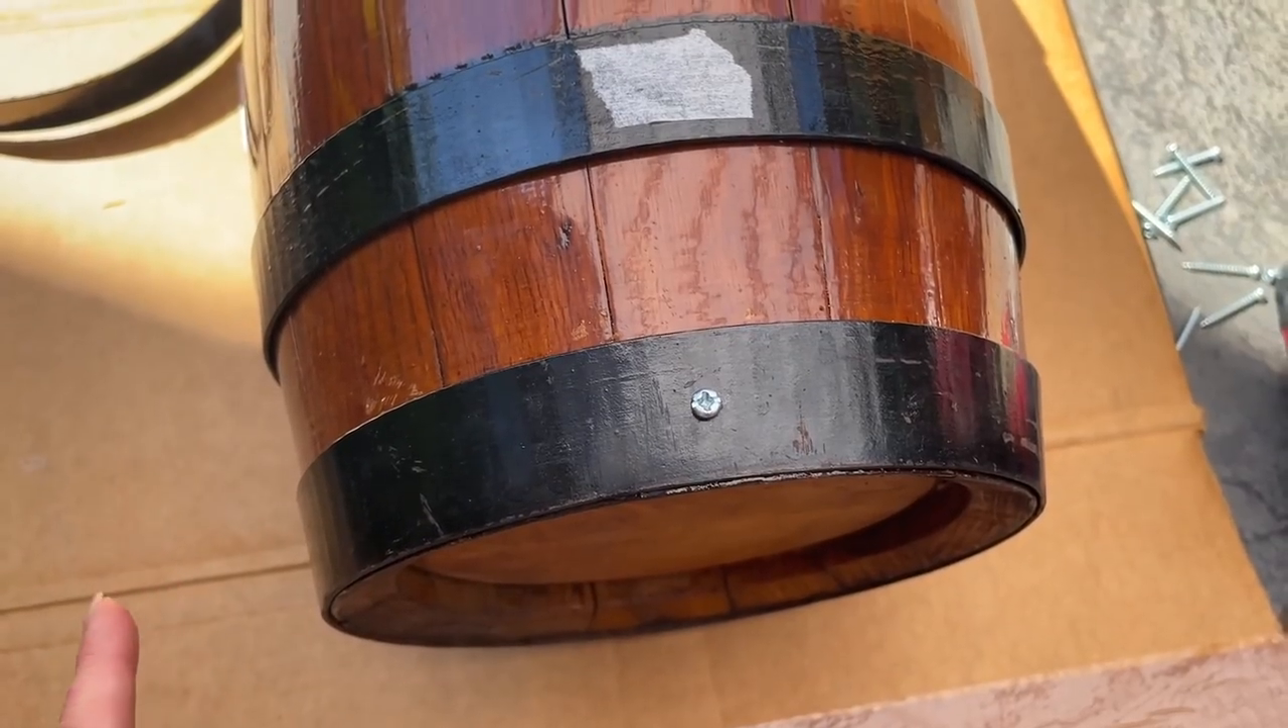As you can see i already put in one screw last week but i didn't have any drill bits for metal so it took ages.